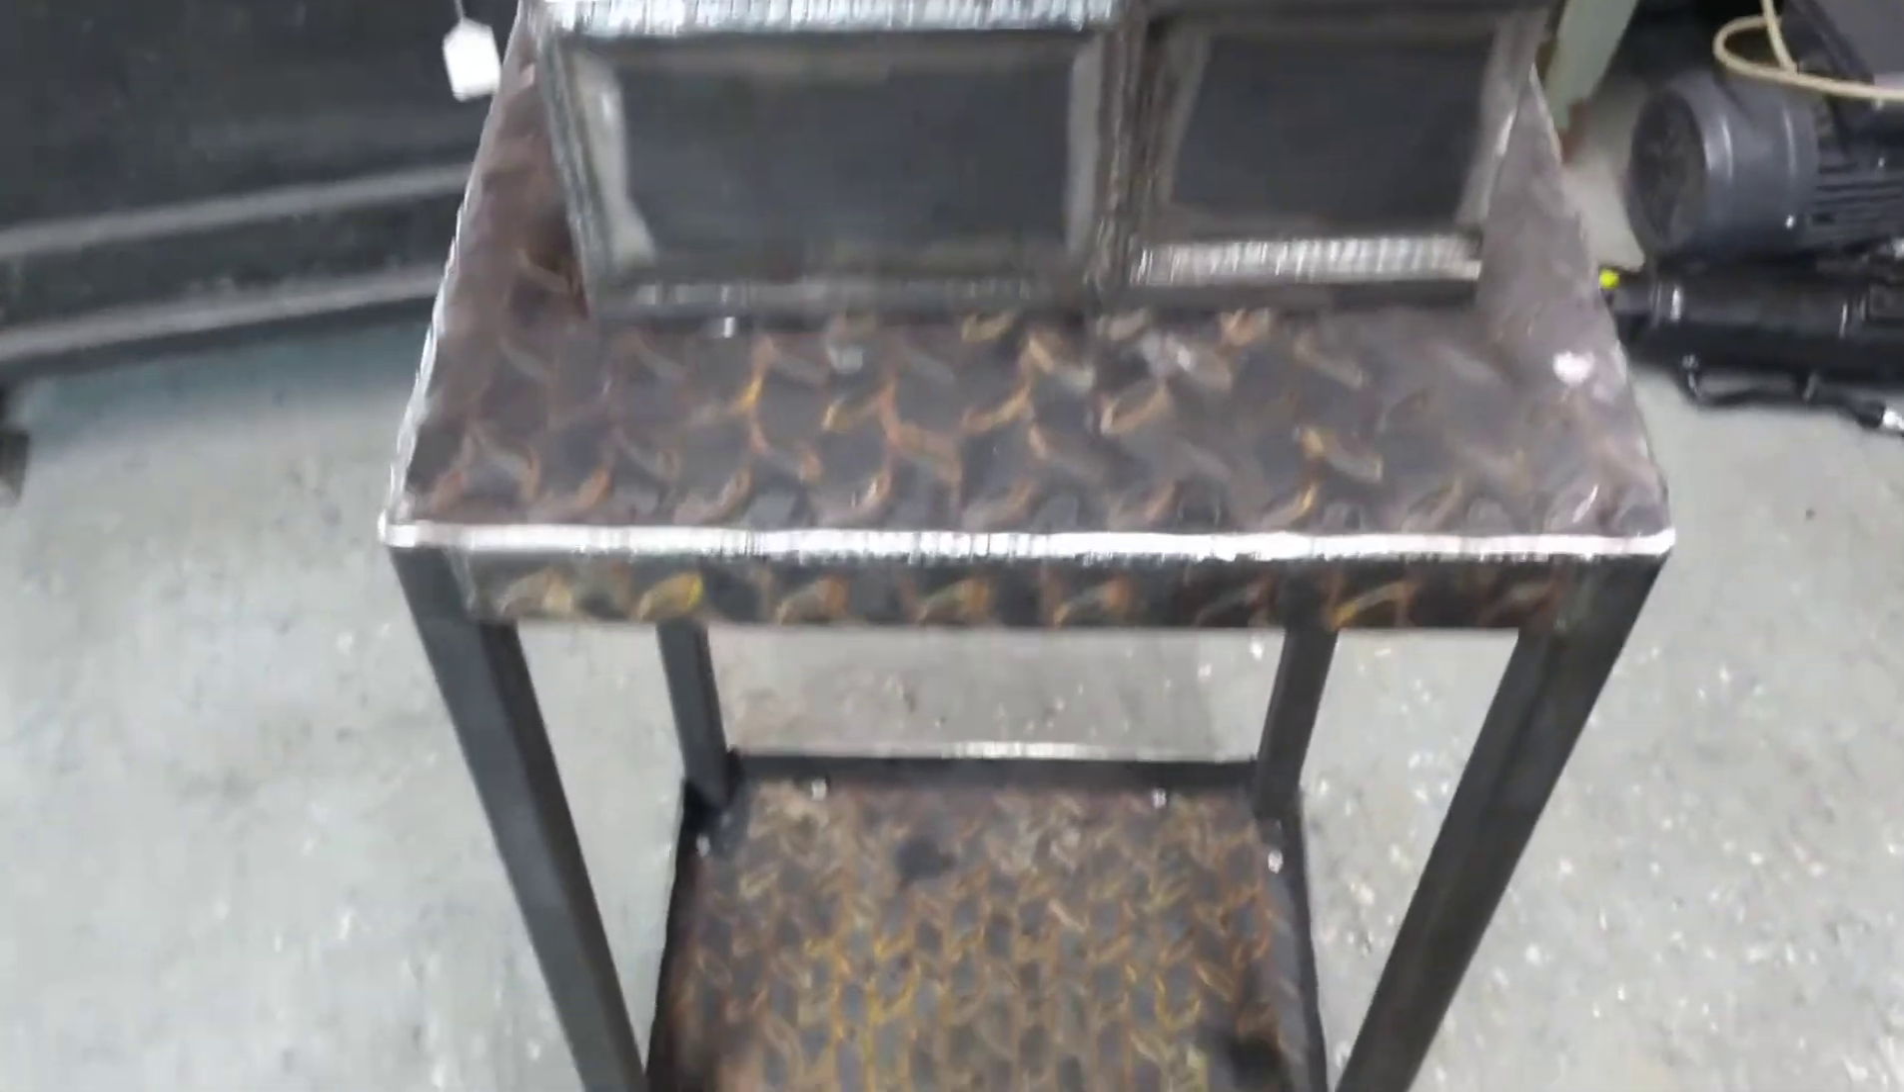And I've obviously welded up the trolley.